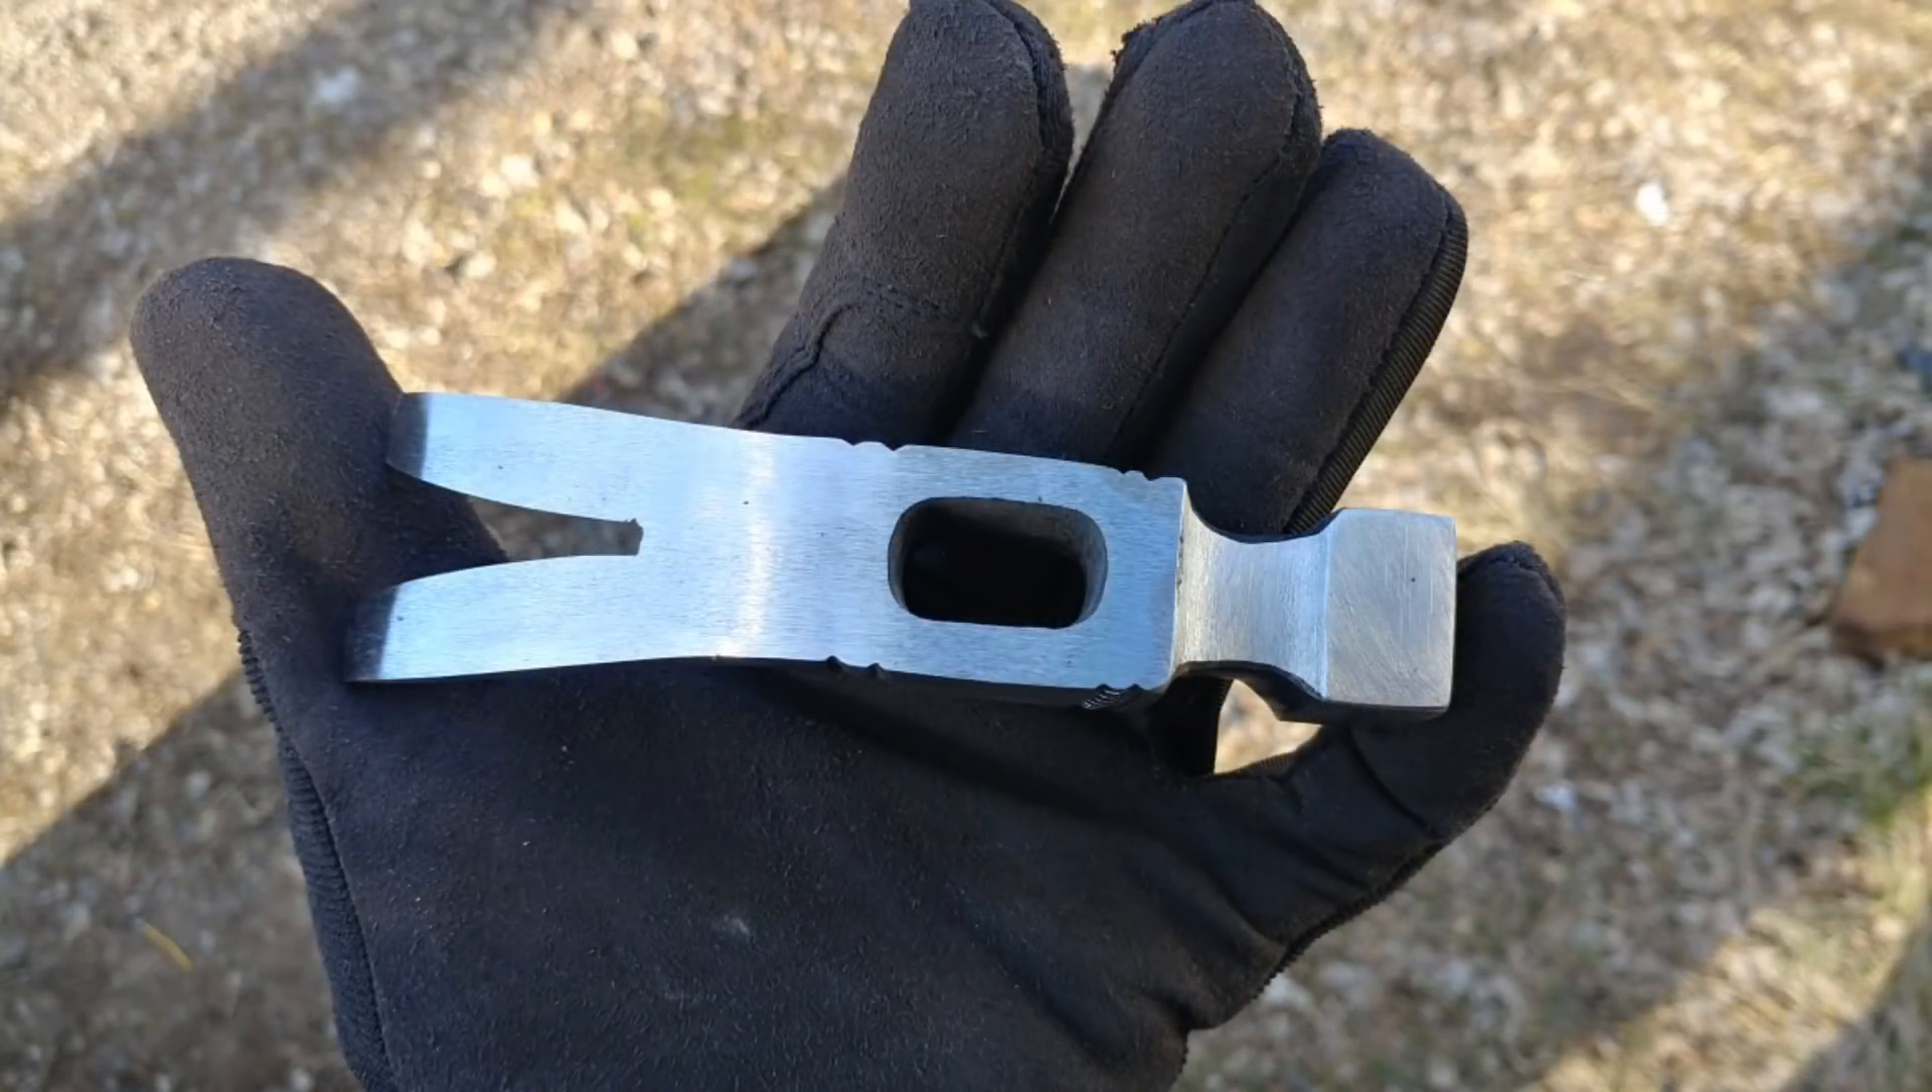So after a lot of good cleanup work with the file this is what we came out with. Obviously we still got hanging on a handle and all that jazz but you know you guys have seen that before.